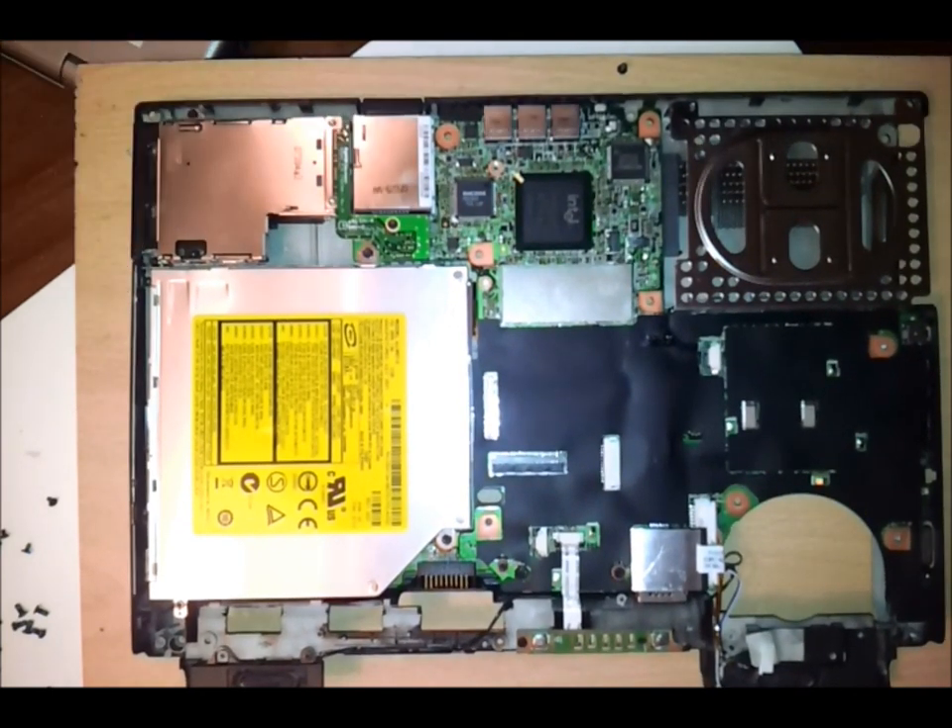Now we have access to the actual main board and components.